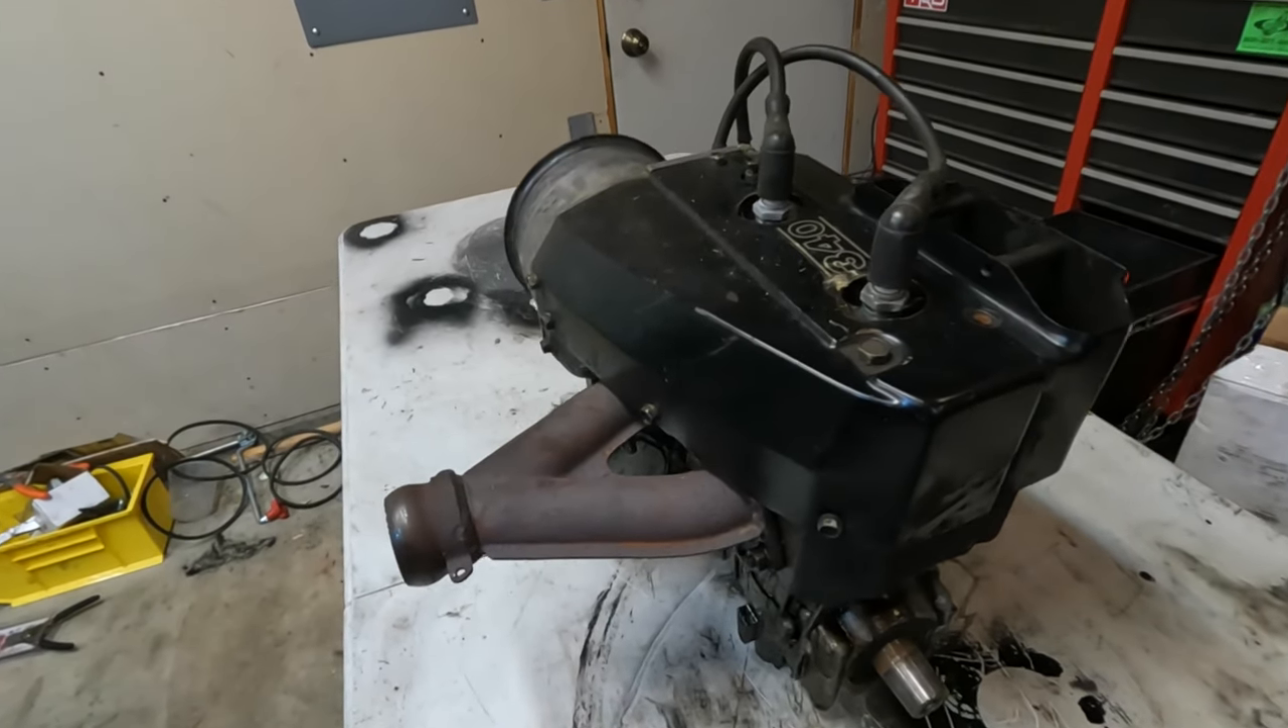Got the engine out. That was the main goal for today.